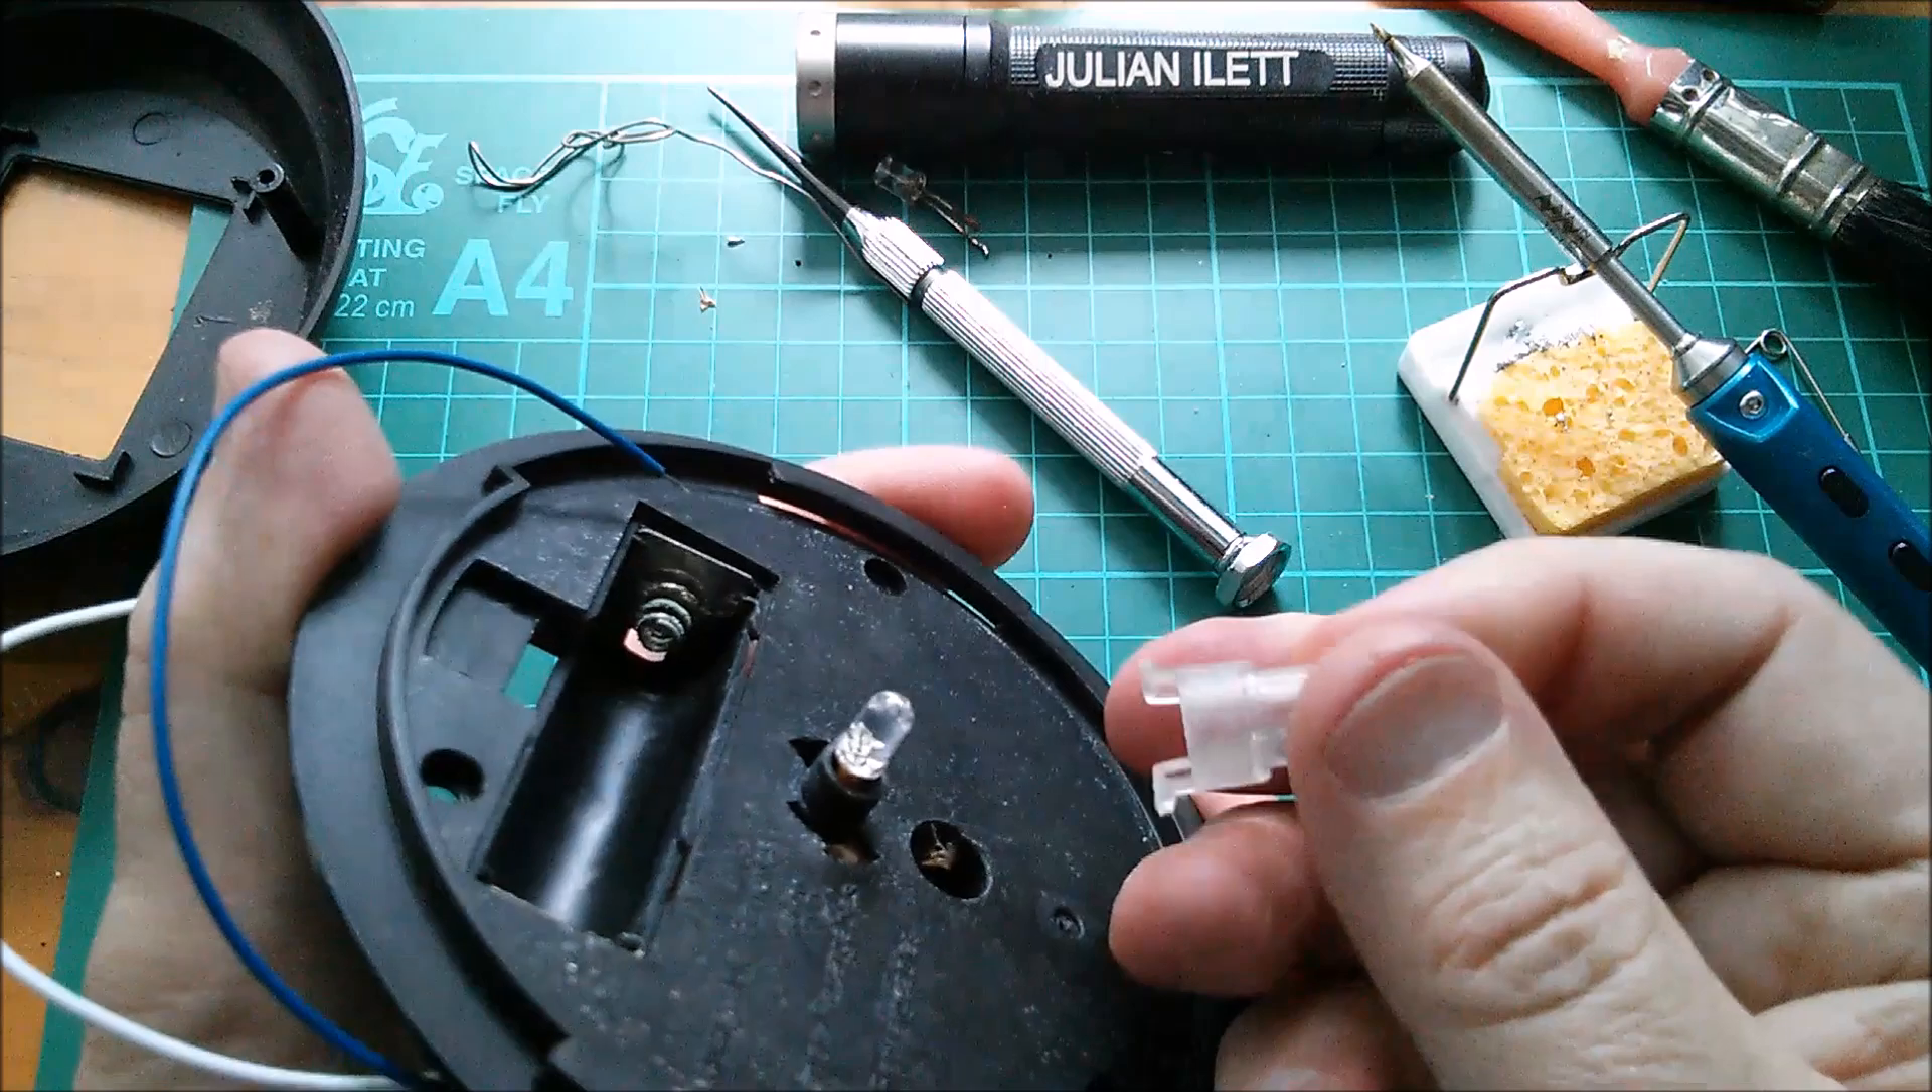Now I've got my brand new led poking up into the little uh light chamber here.